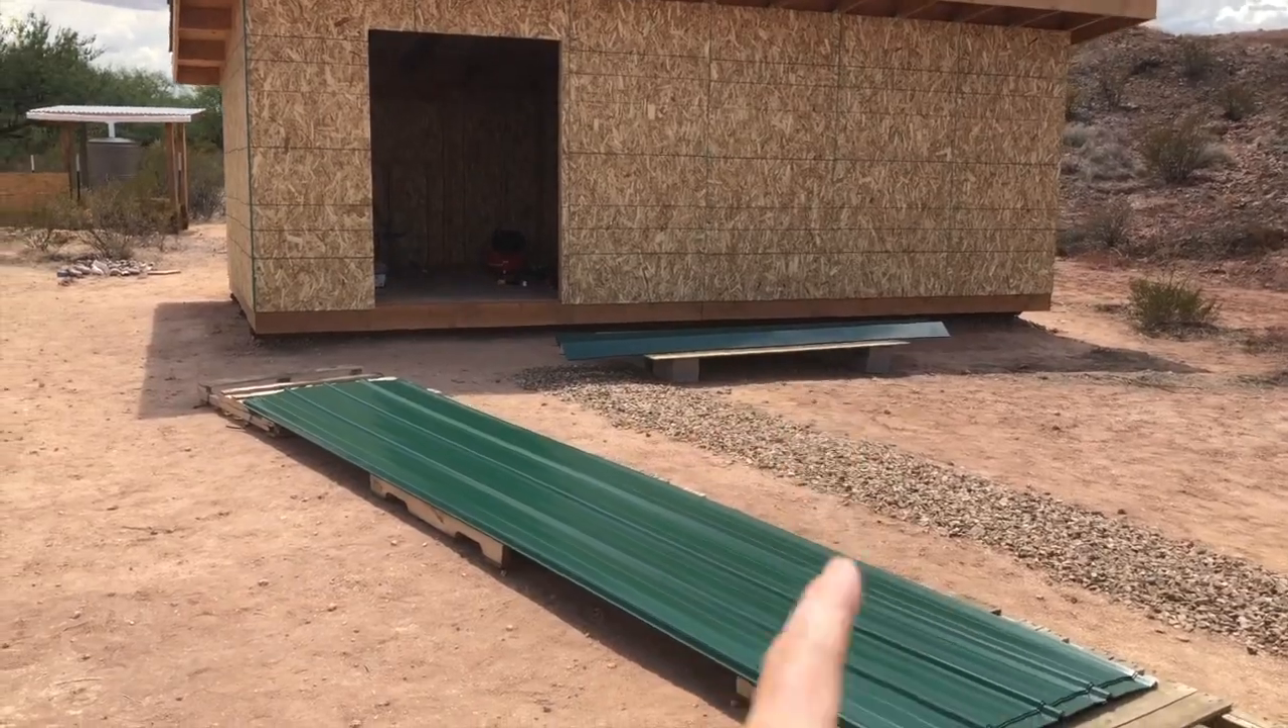So here's the wall sheathing just about done. I just need to cut out the windows. I've got the door cut out there, but none of the windows.